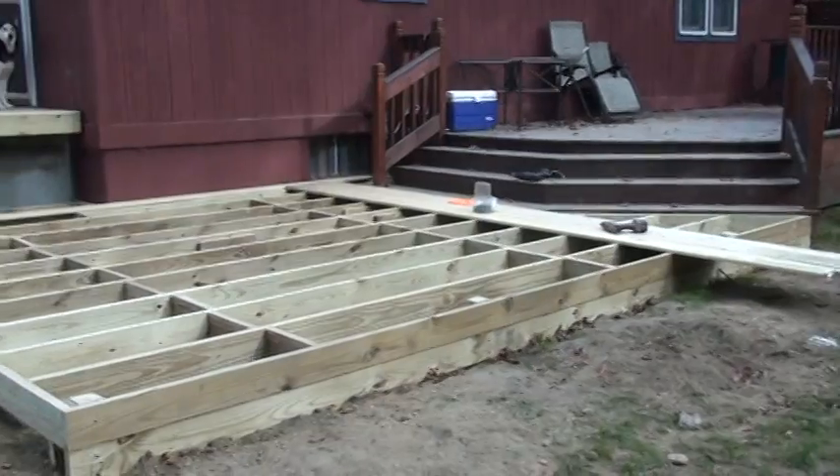As you can see frame complete and we're starting to lay some deck boards.